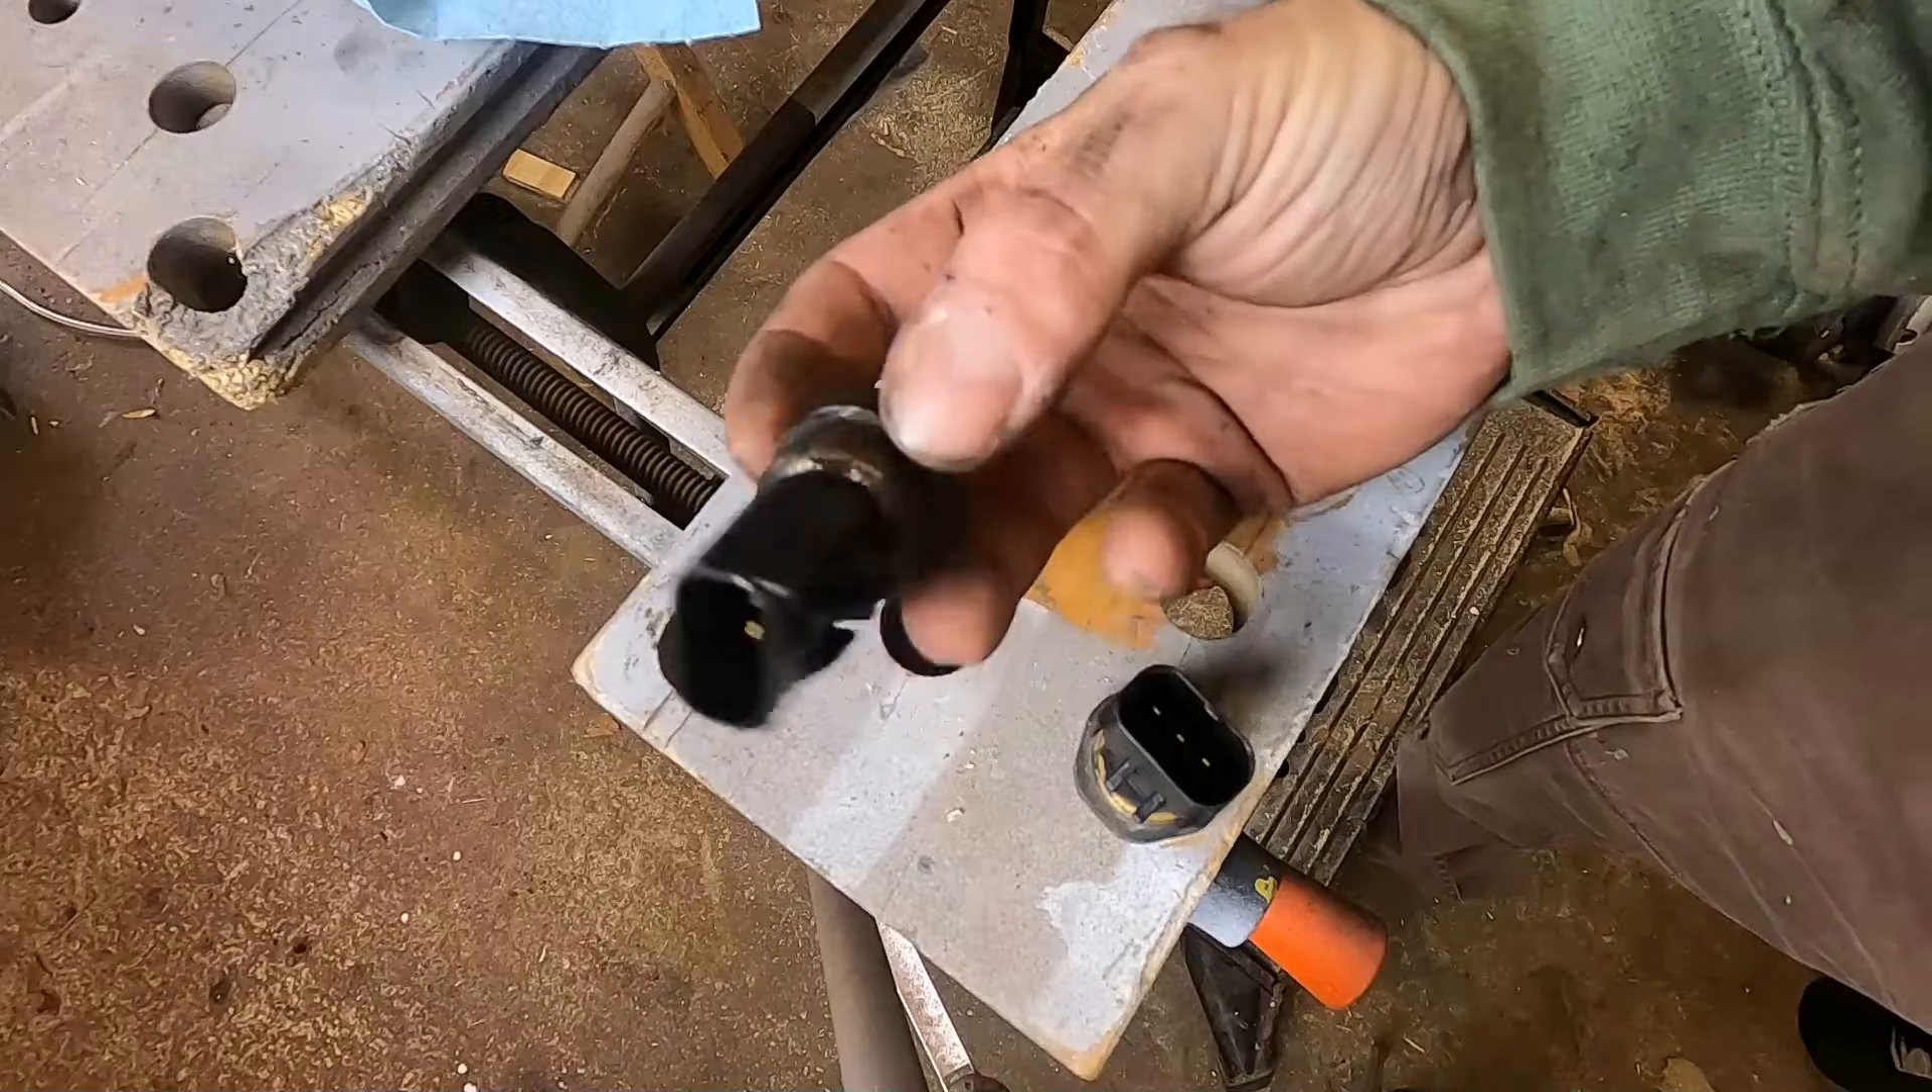All right, friends, so you have the sensor out of the truck, out of the engine.